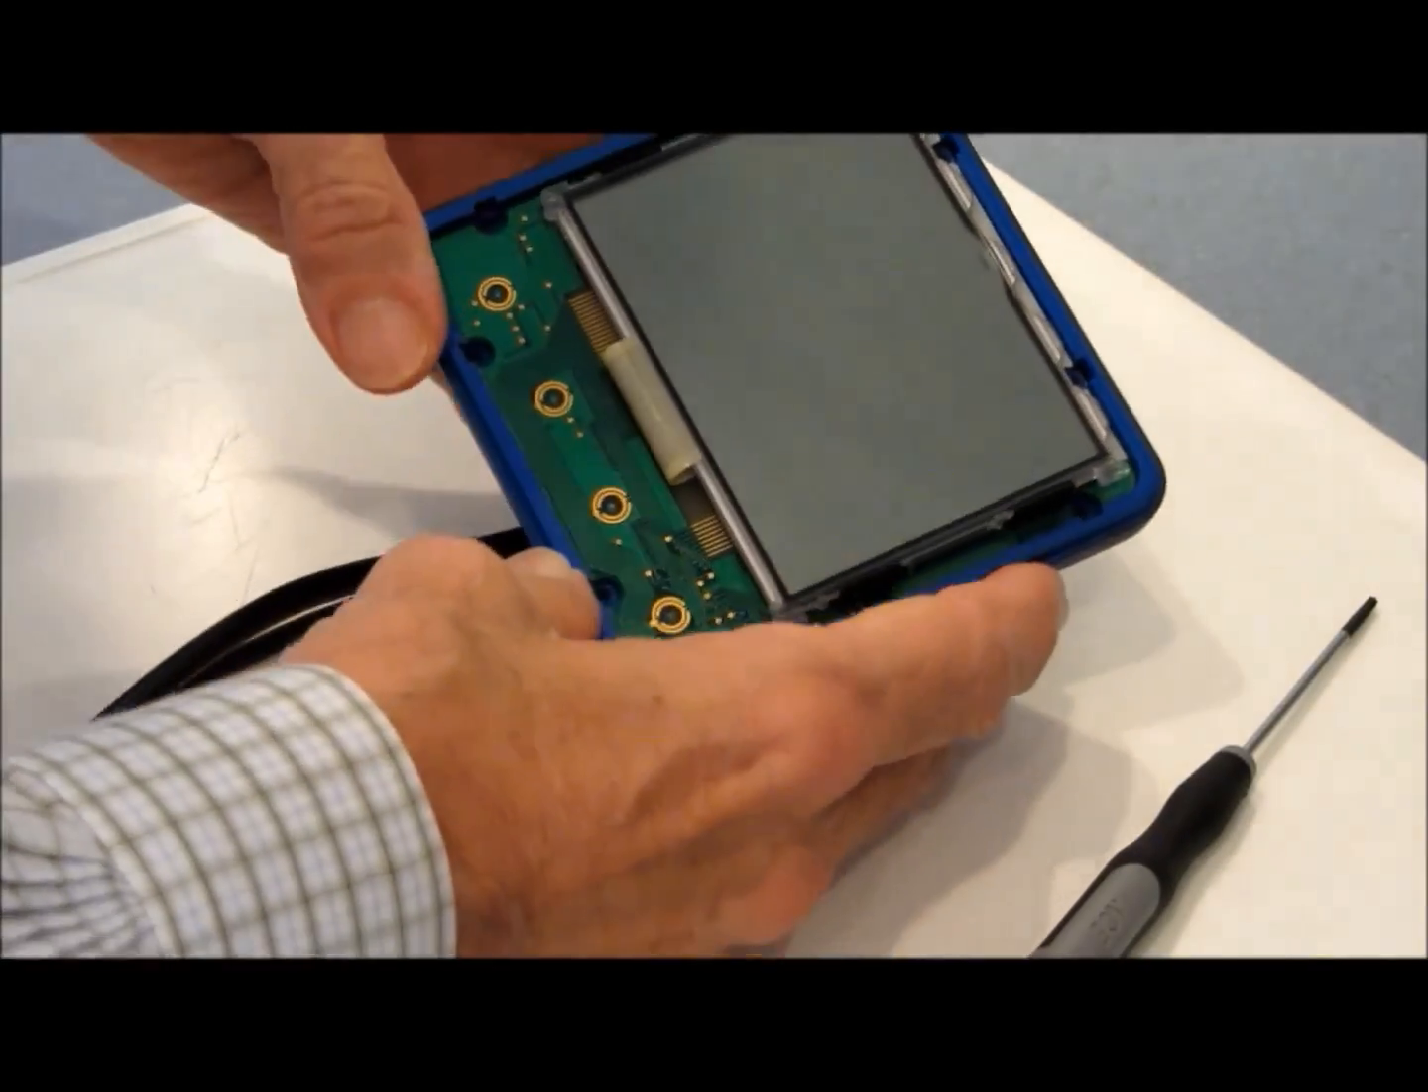With all the screws out and set aside, the front cover just comes off of the depth sounder.